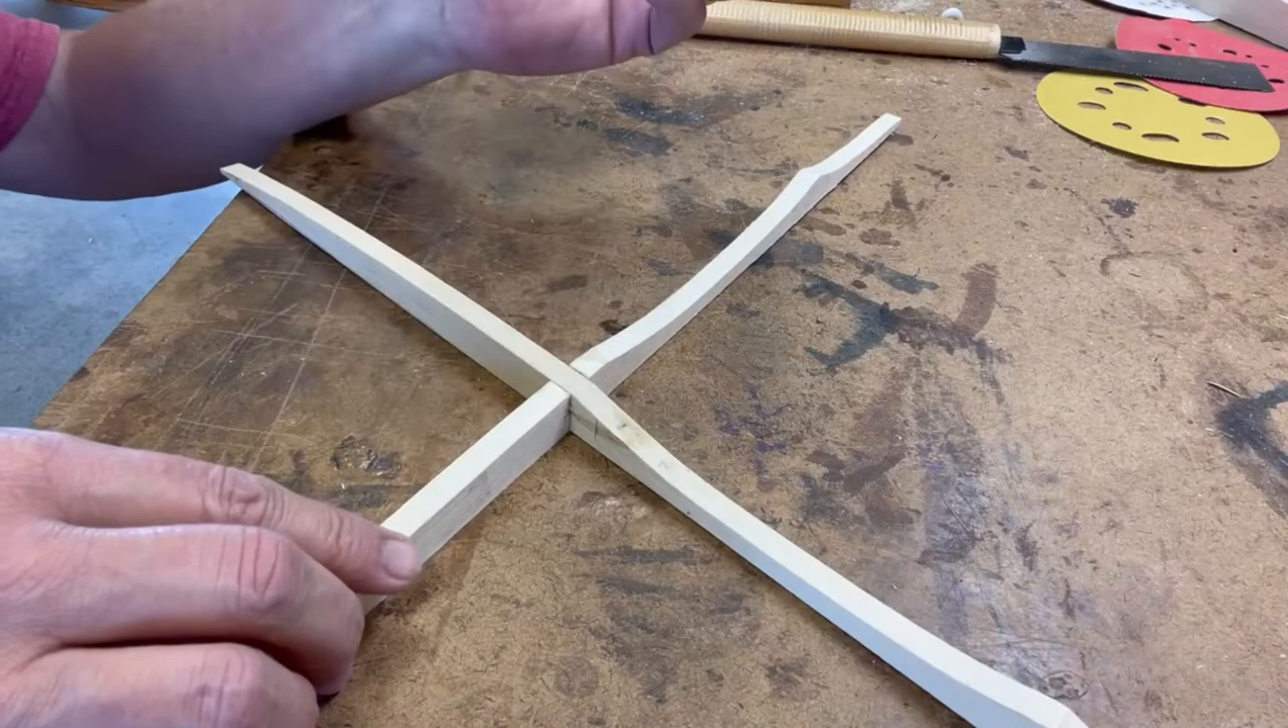I finished cutting the X brace to the rough shape, and I've cut a lap joint in it. You can see, and it fits over, like so.